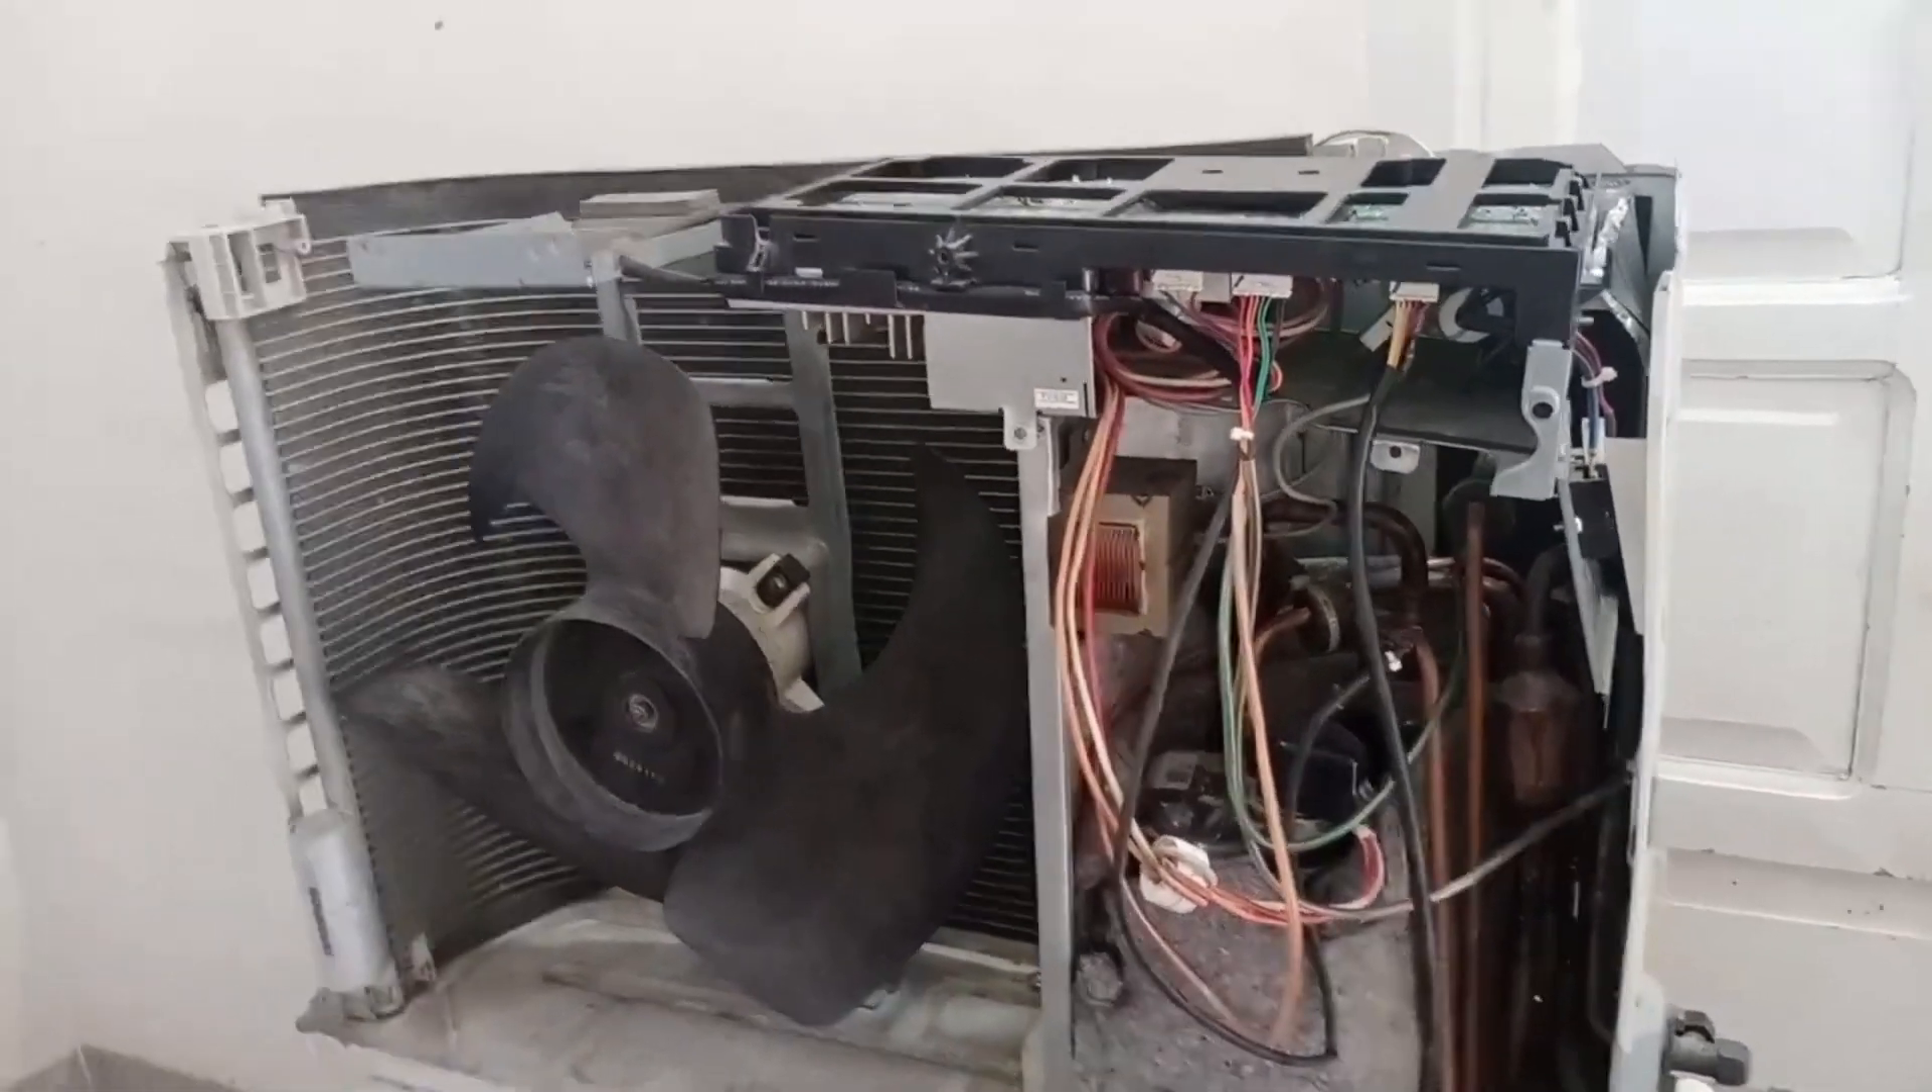This is the outdoor unit, which we have already opened.